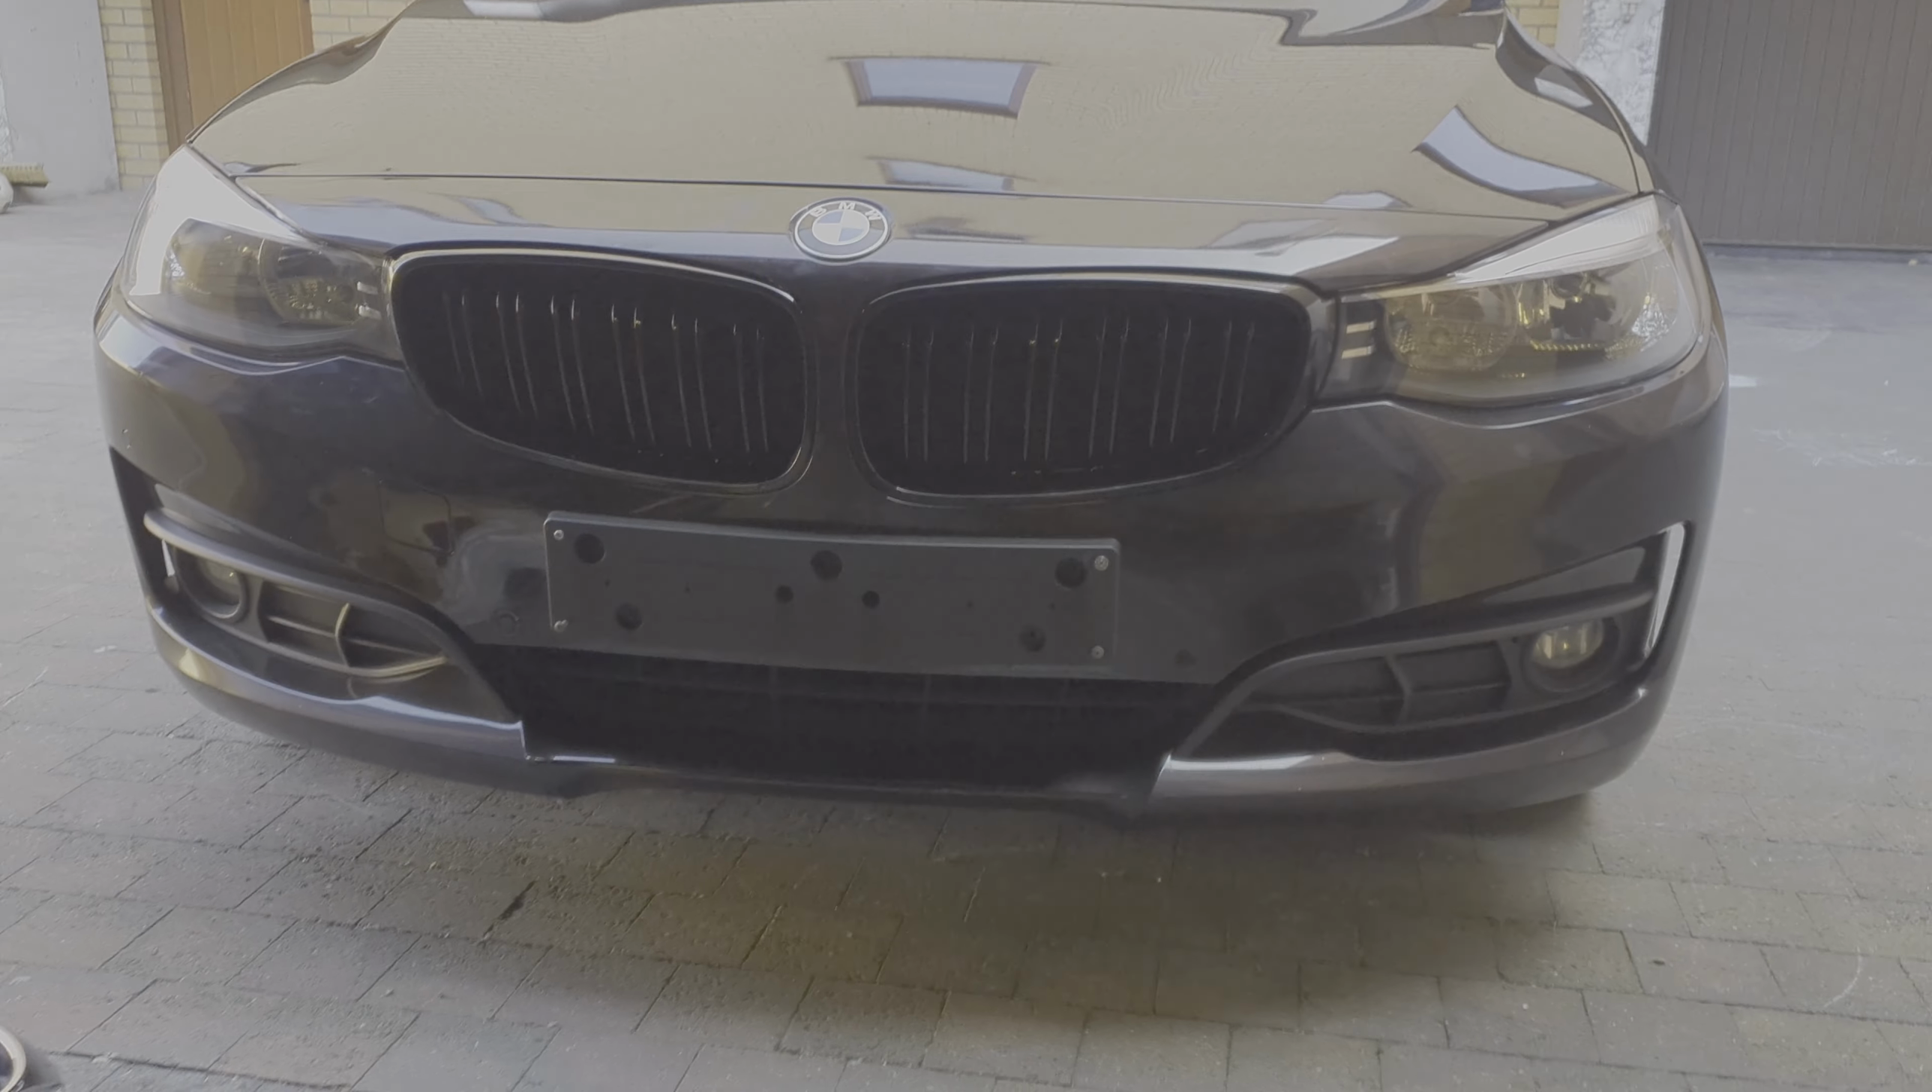Ну вот финишные решетки готовы установил на все про все ушло 15 минут.